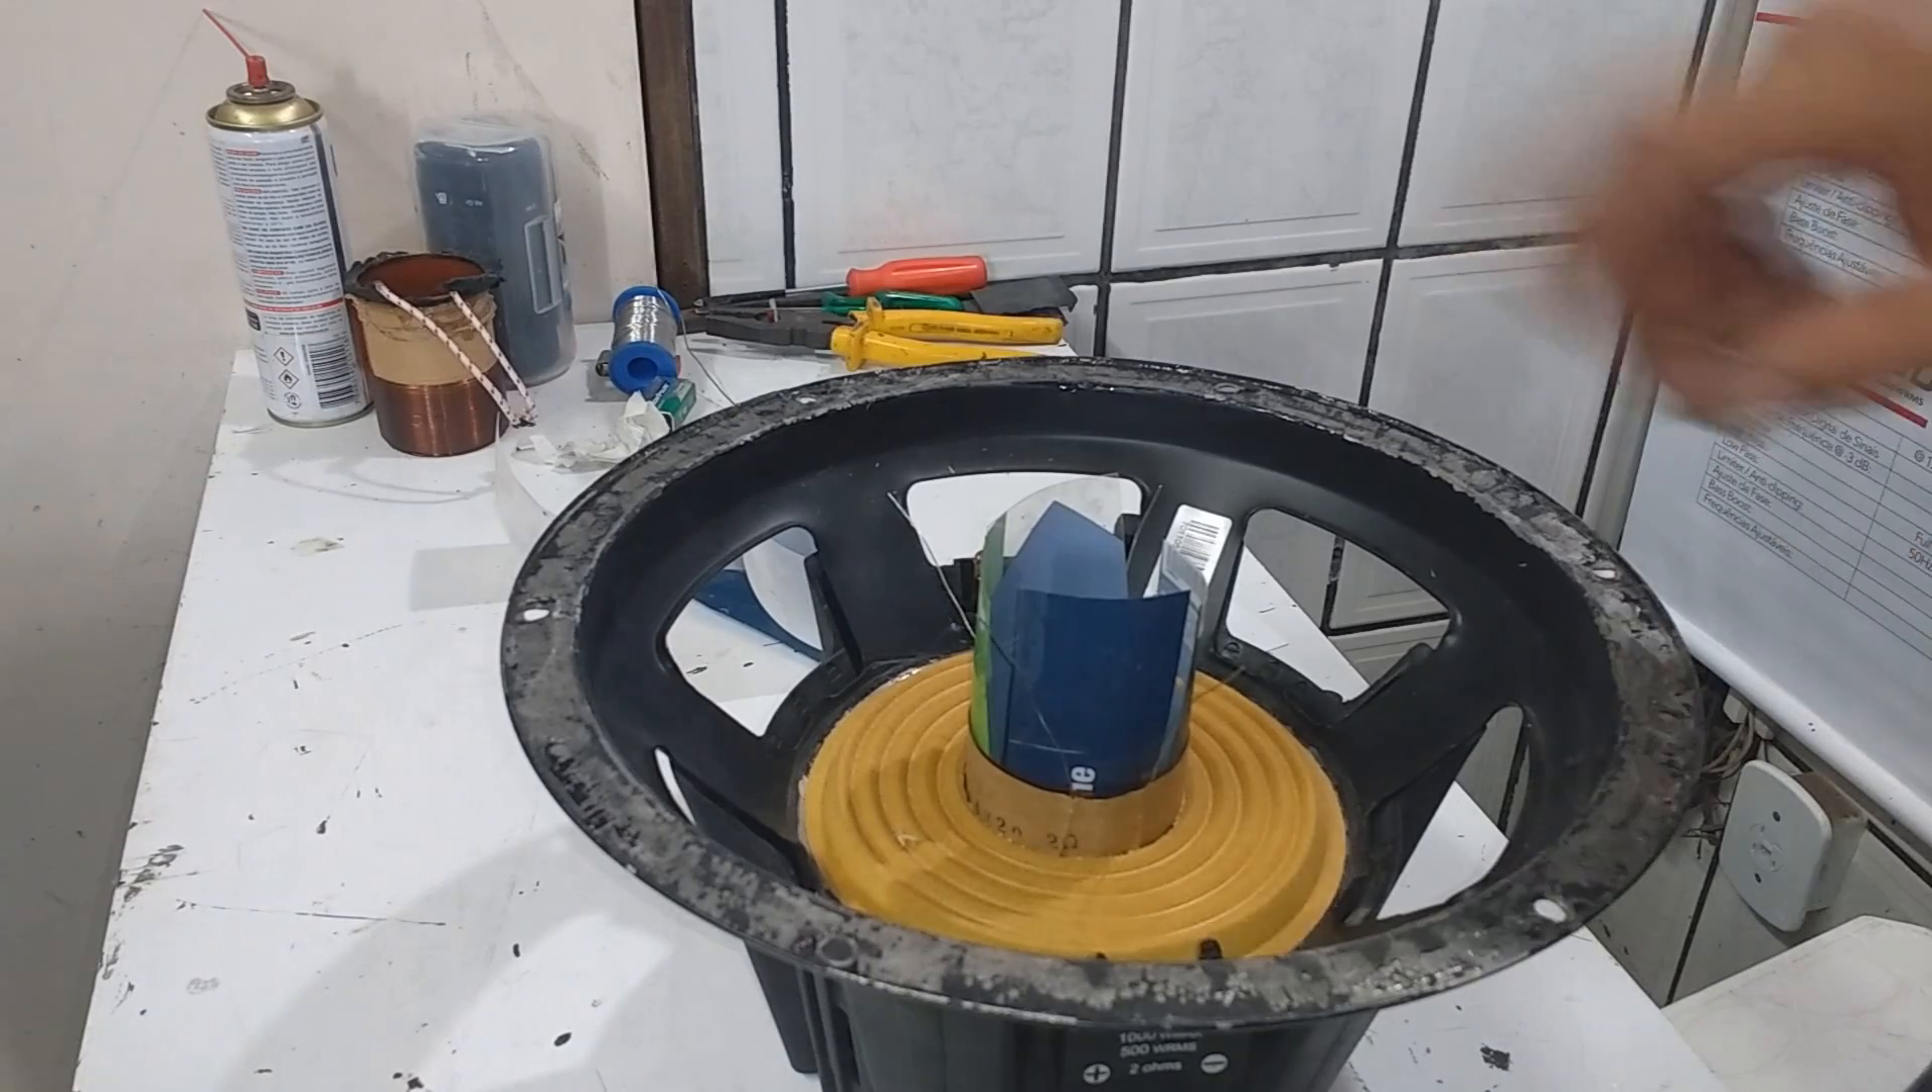Bom, eu calcei a bobina aqui, encaixei a centragem.